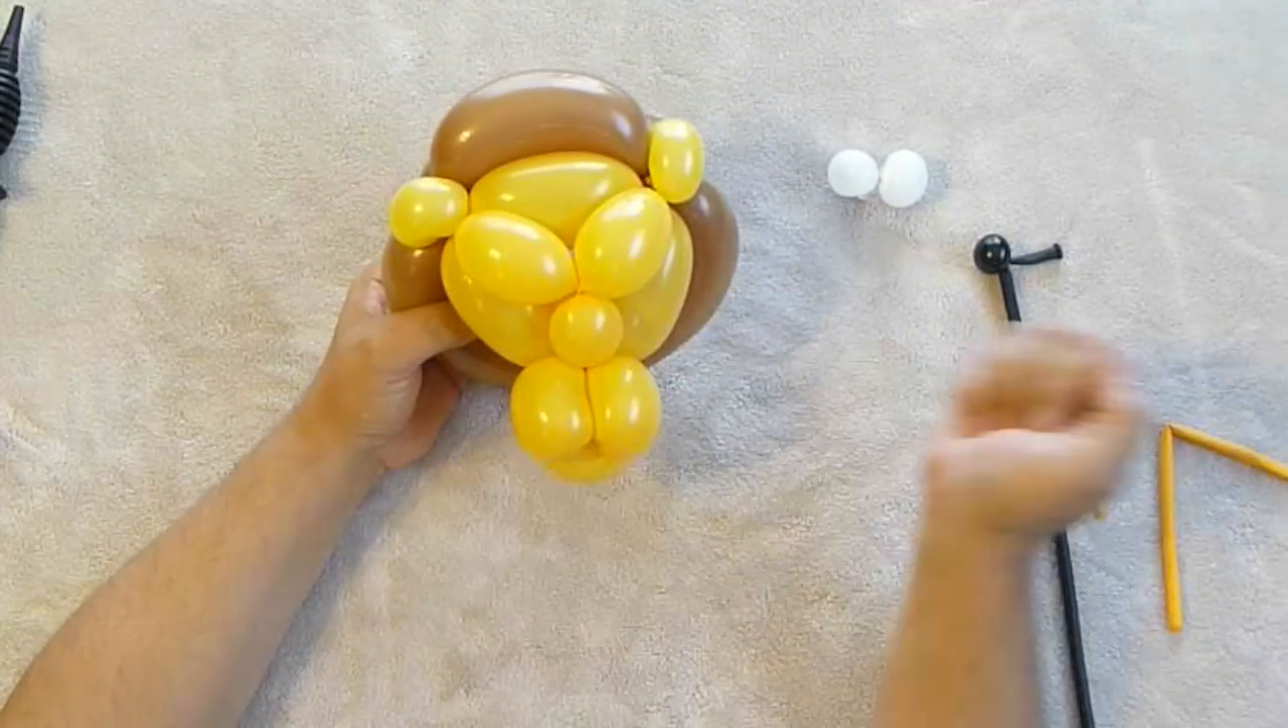Okay now you'll notice the muzzle is kind of hanging off the bottom. That's how we had it before. We're going to fix that.